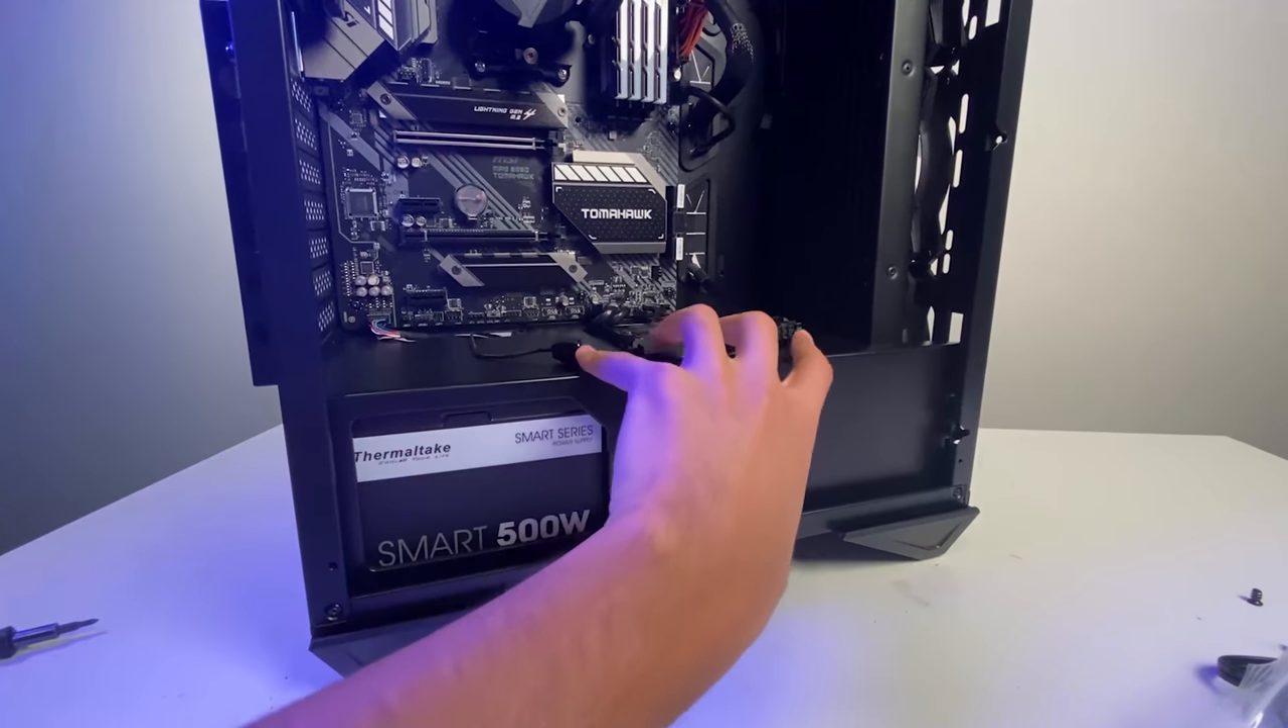So I installed the power supply here down here.